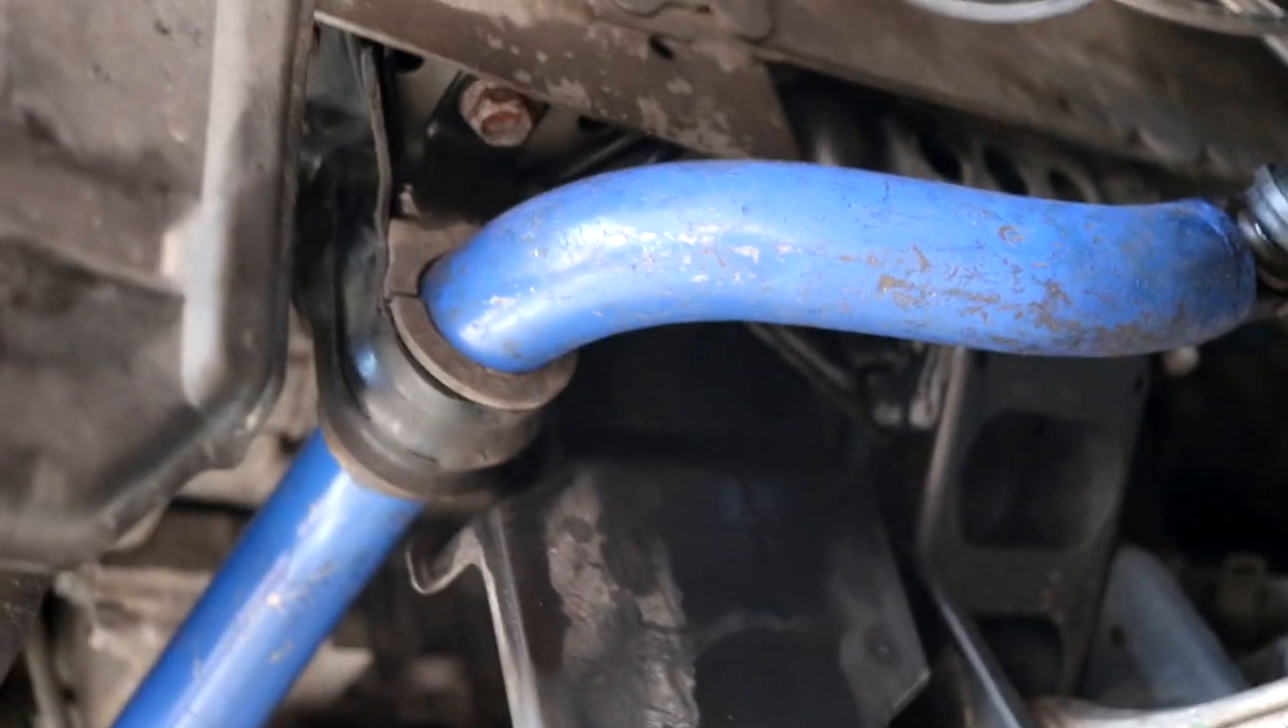We have our new cusco front sway bar in position.